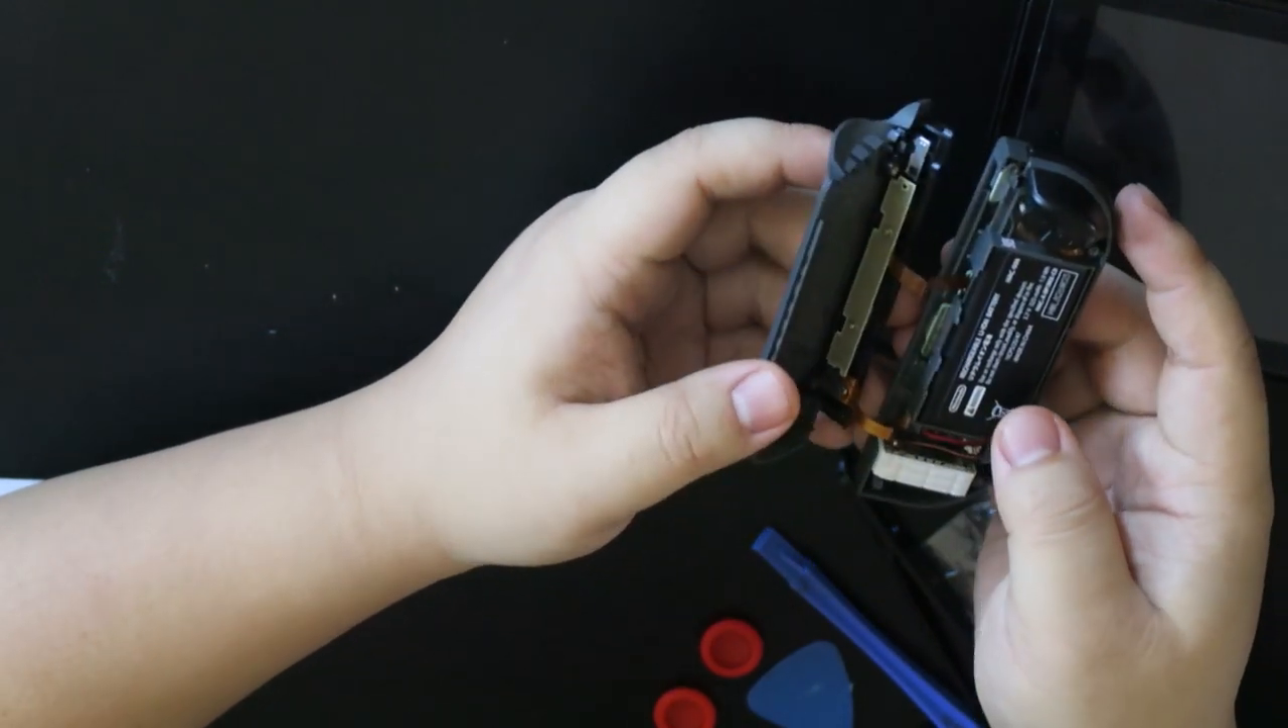Alright, so now we took apart the Switch over here.